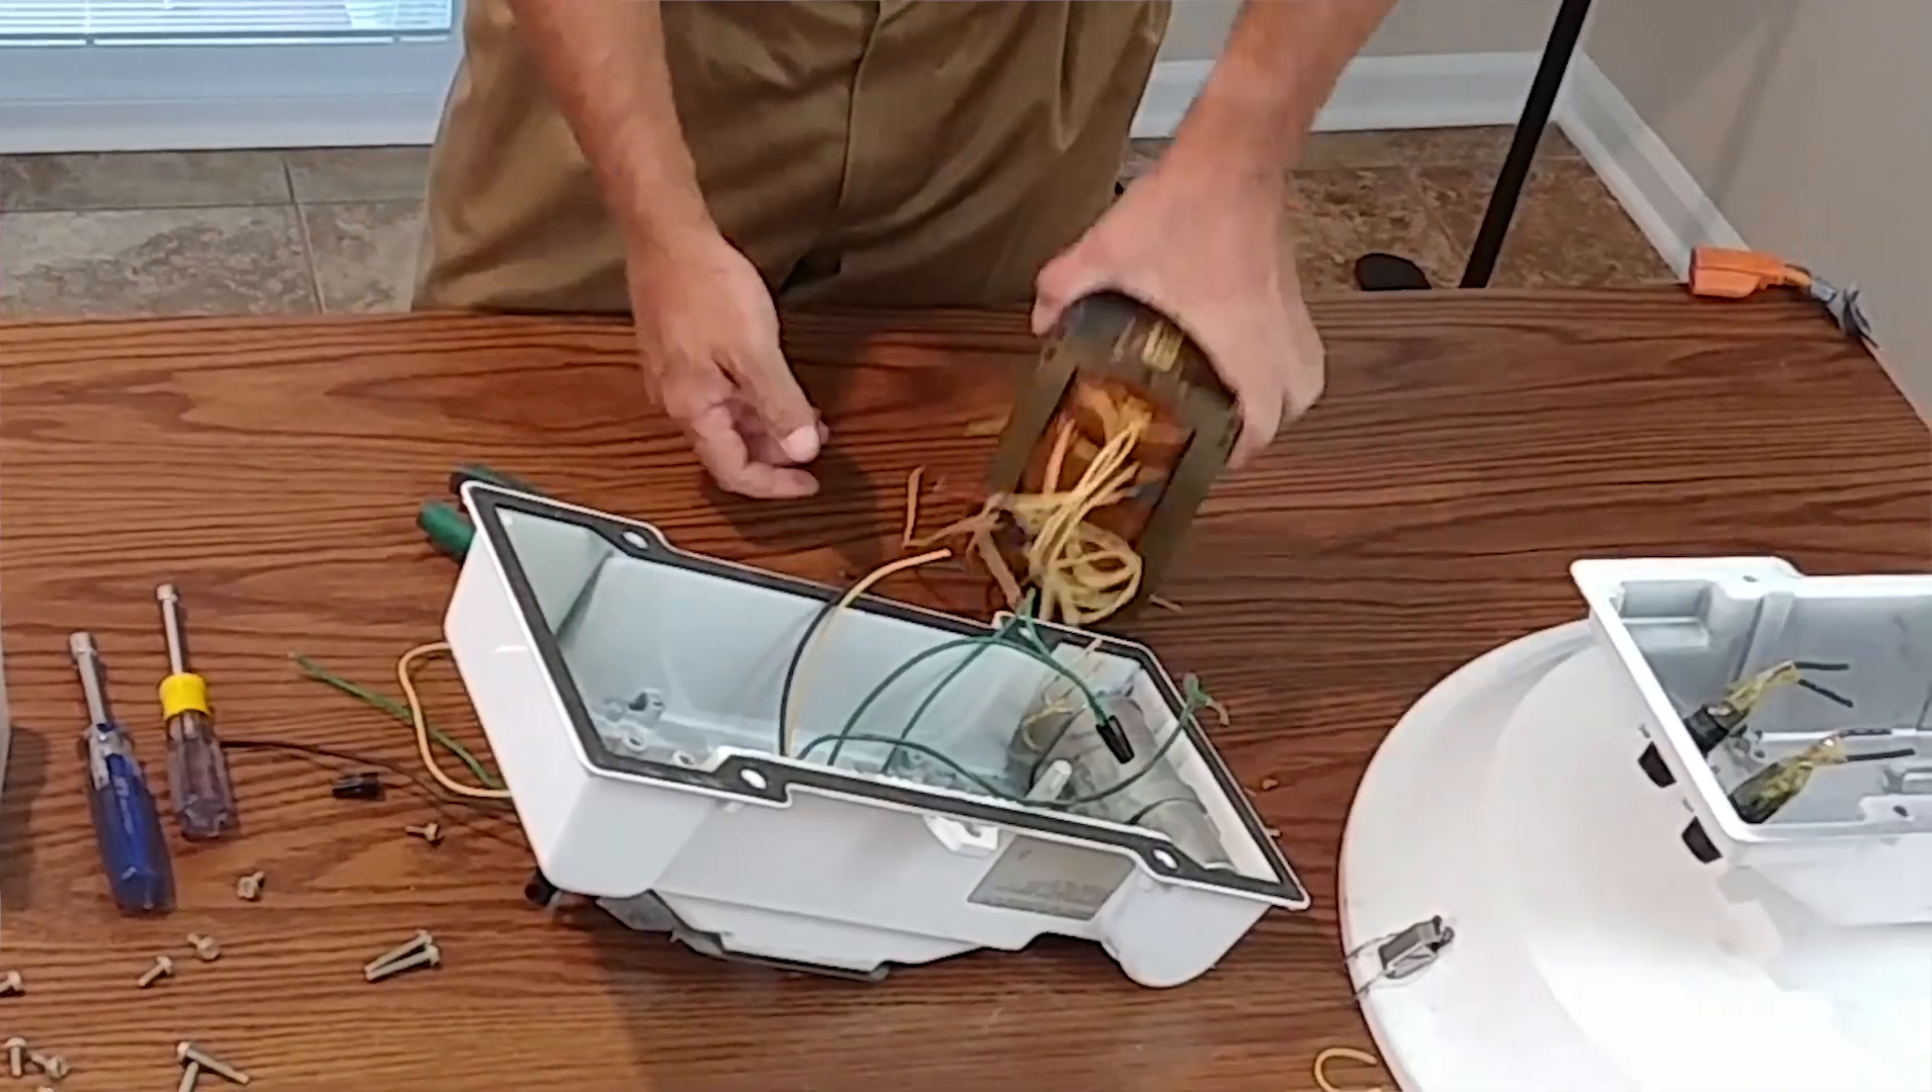Ballast is totally removed from your 400 watt fixture.